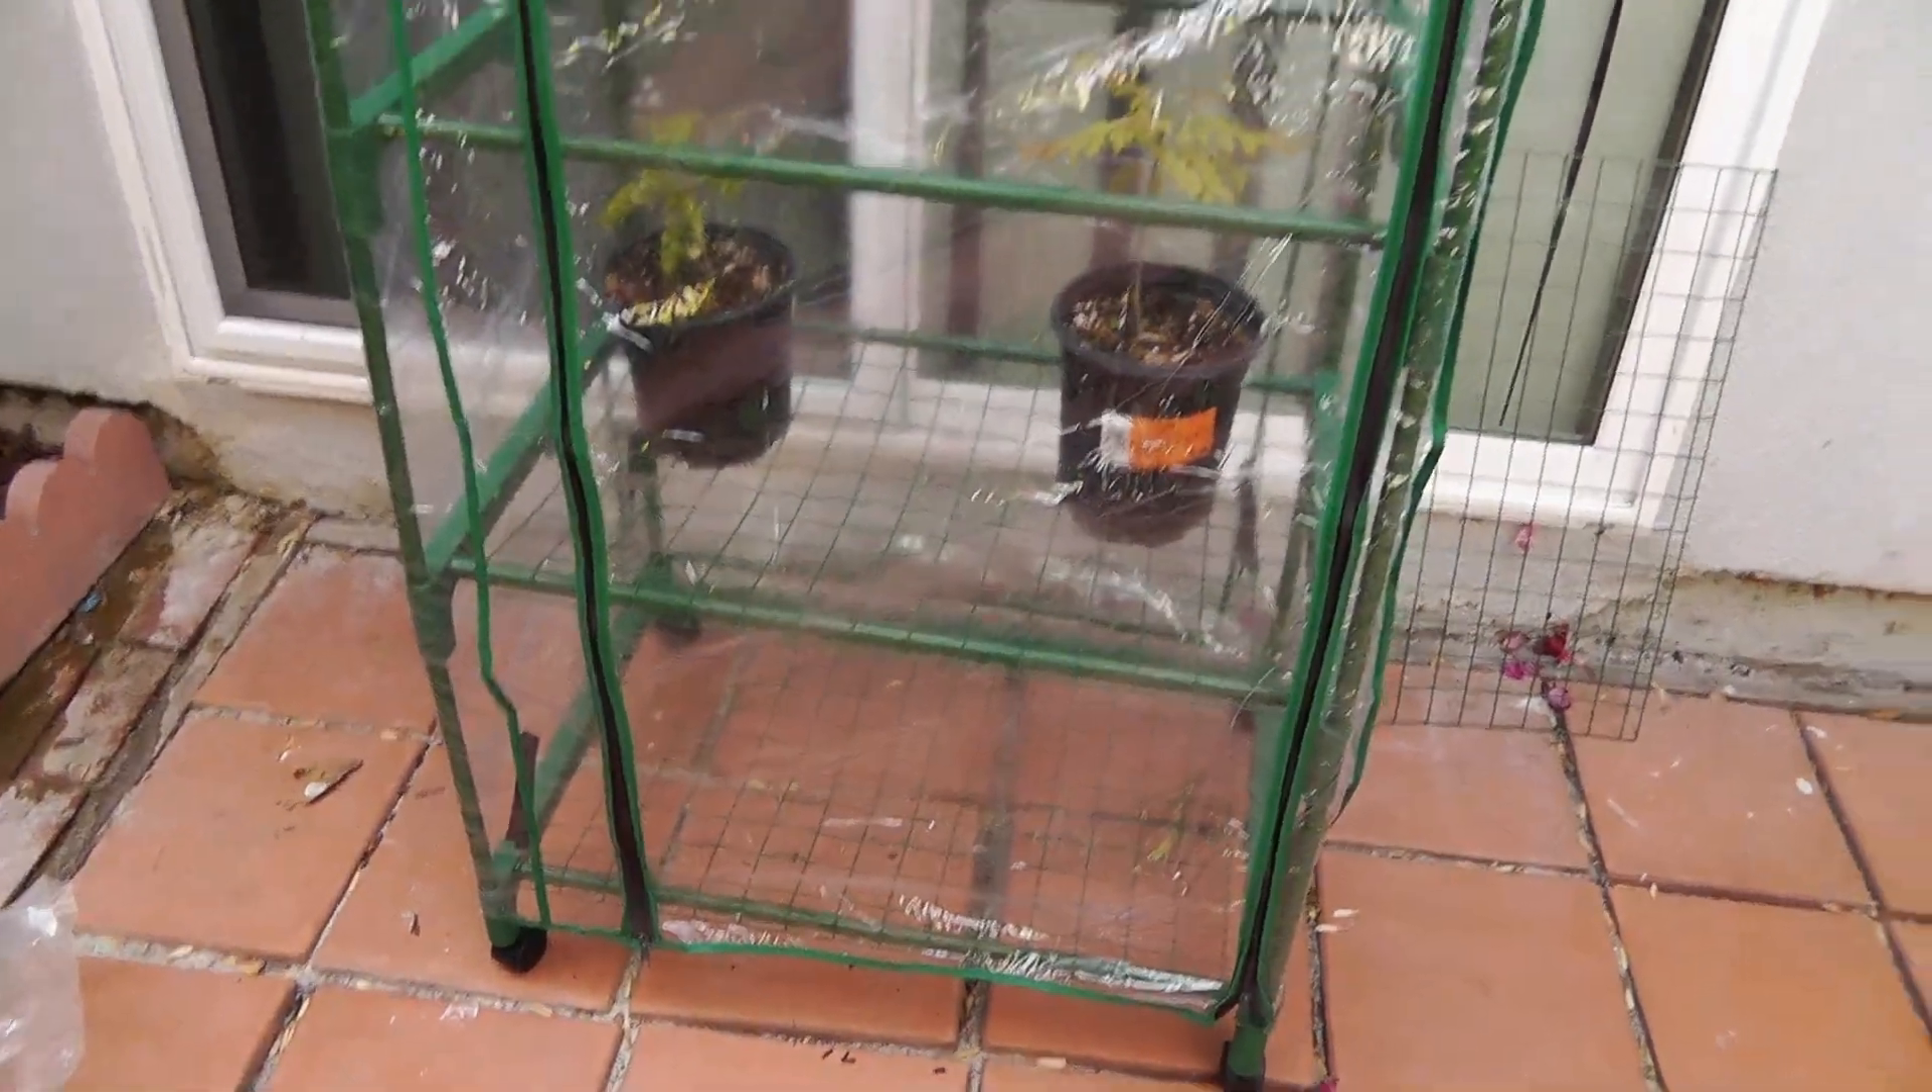And our greenhouse is completely assembled.